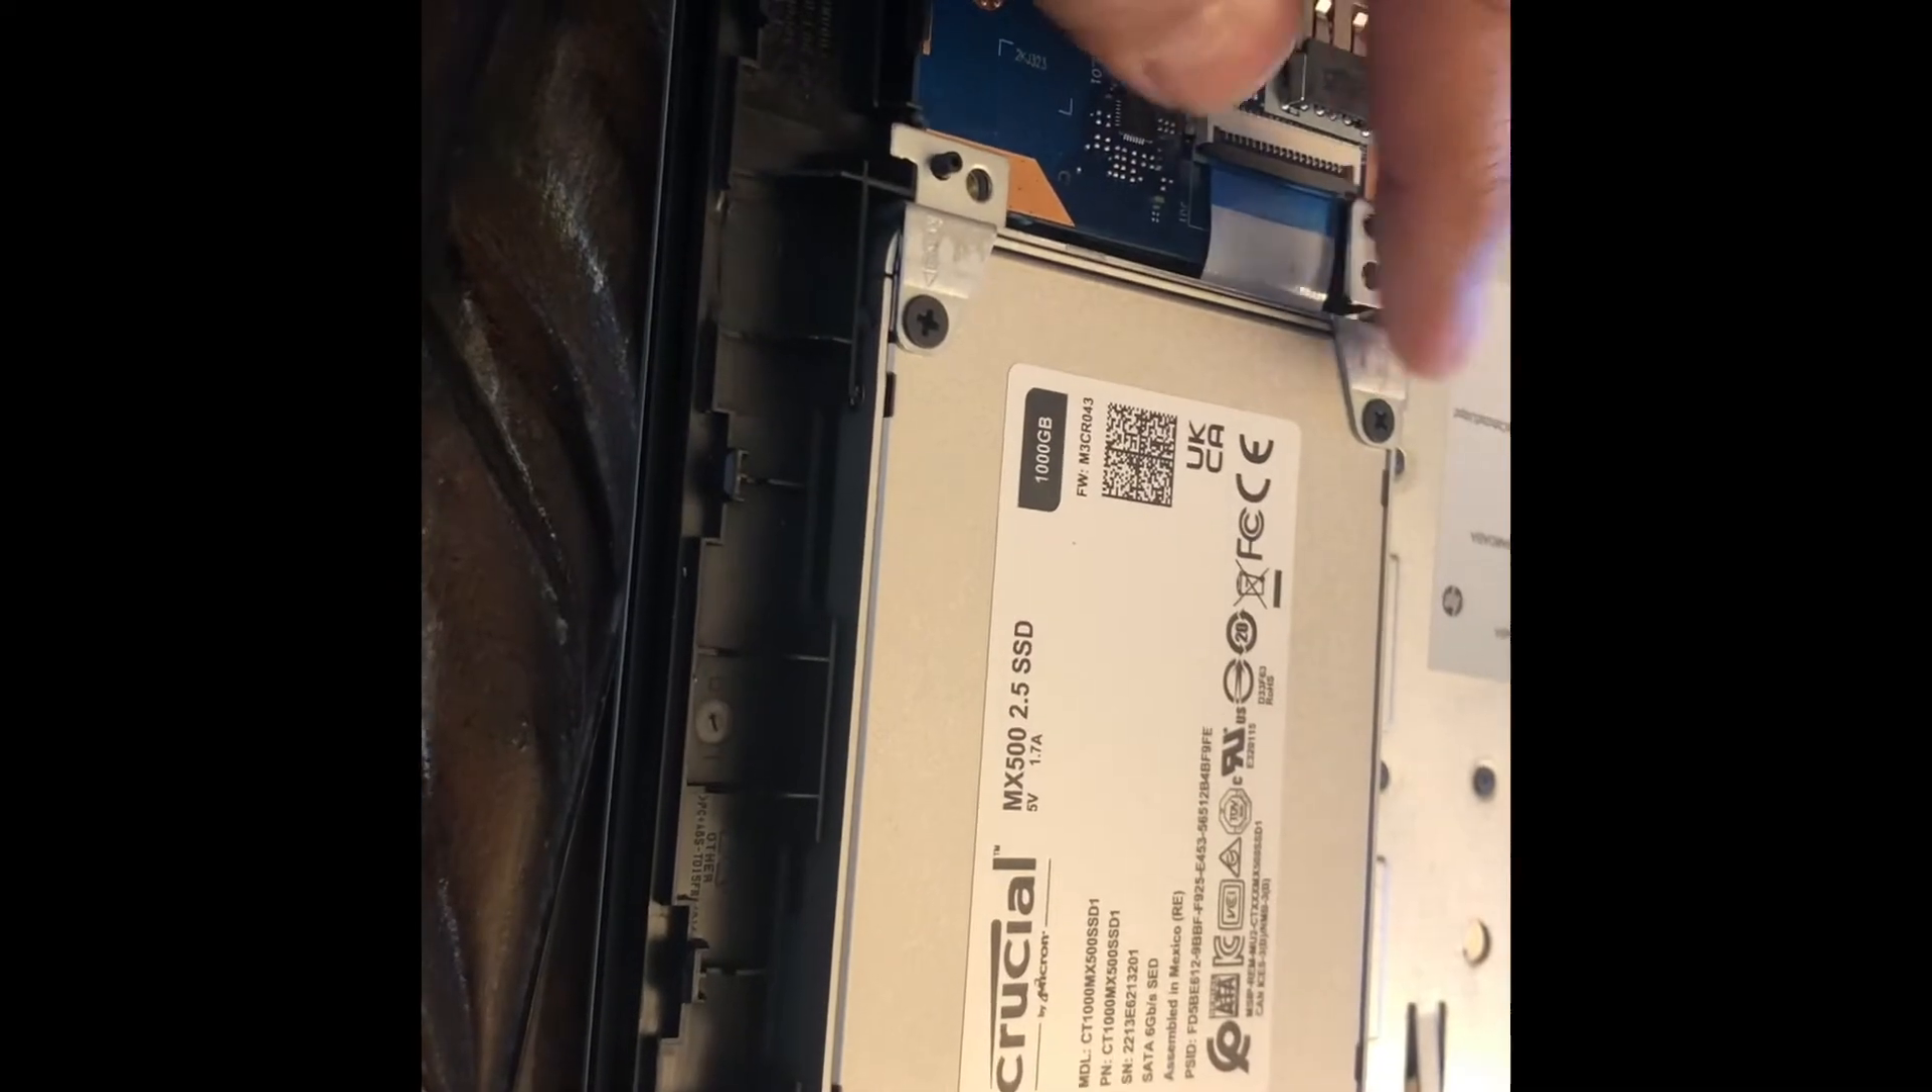I've got the new hard drive installed here I went with a crucial one terabyte.